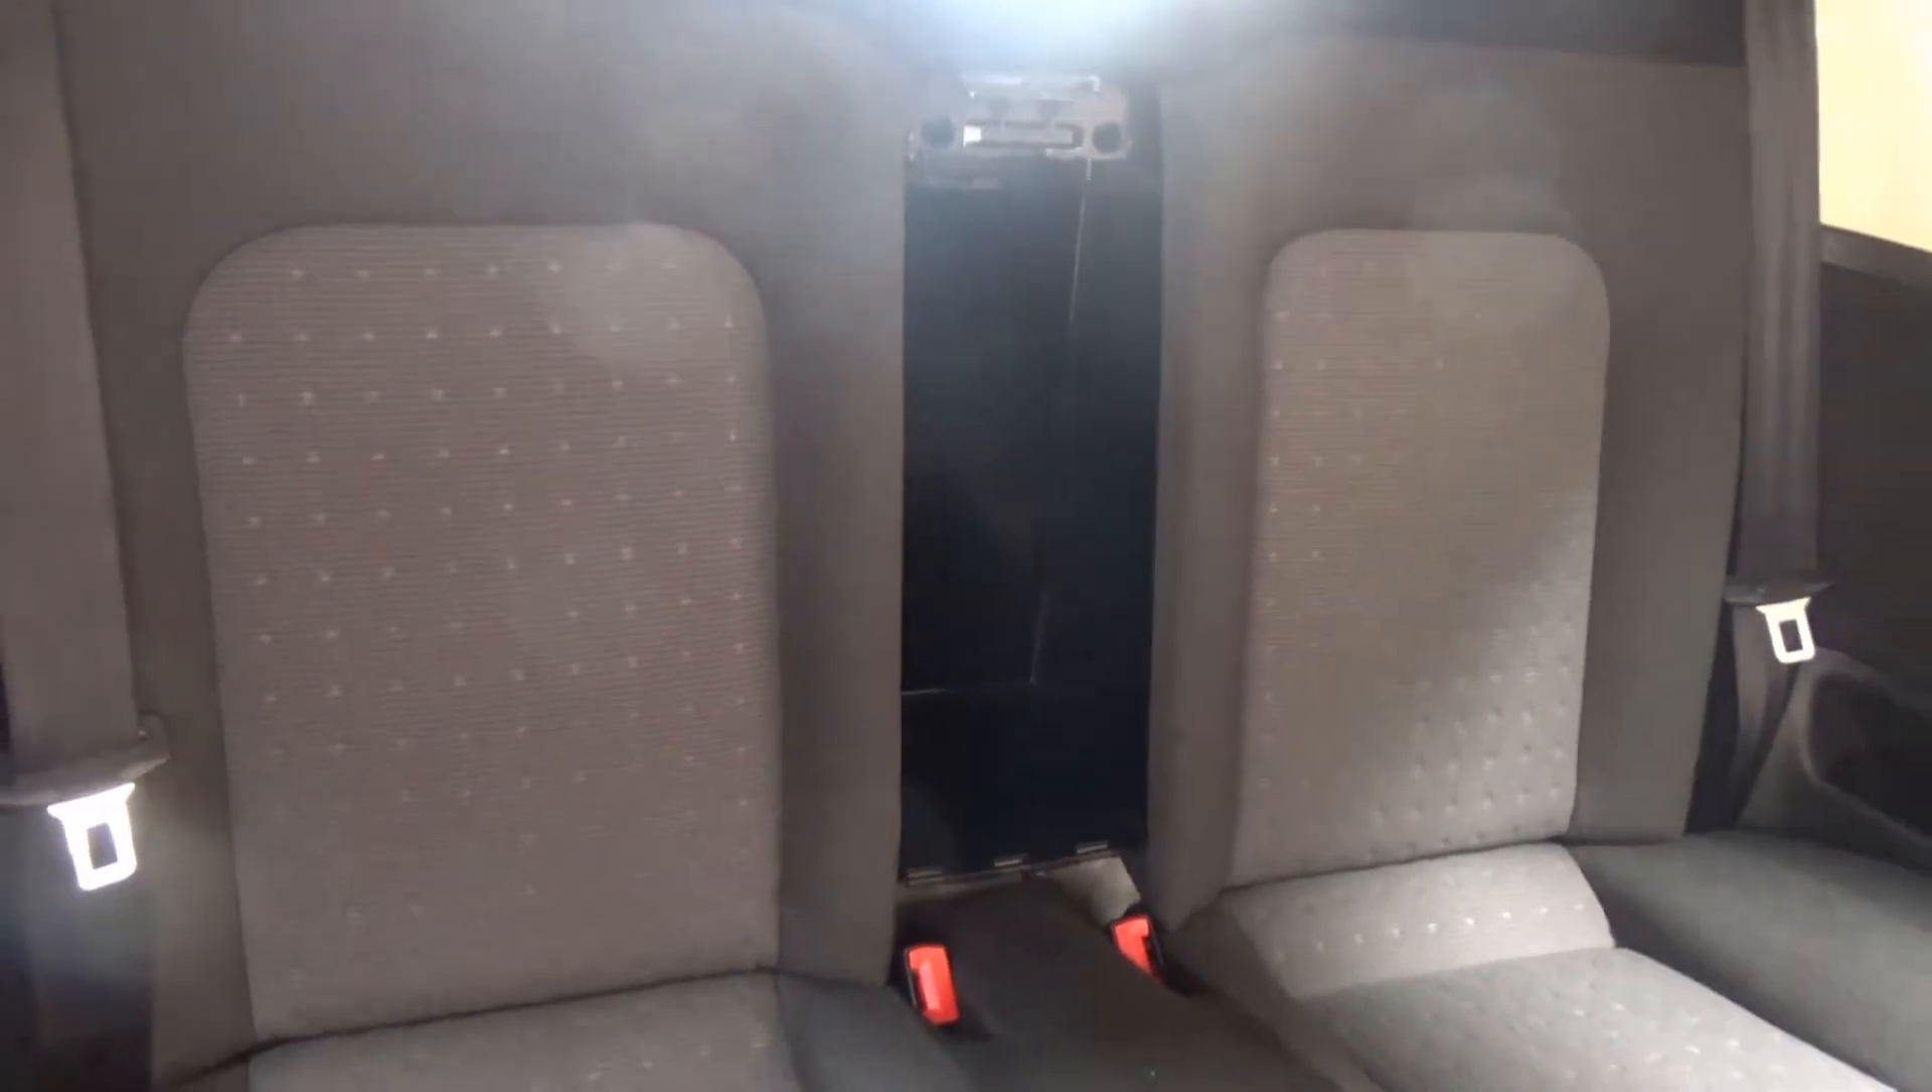Solo nos queda ahora ya el reposabrazos trasero.